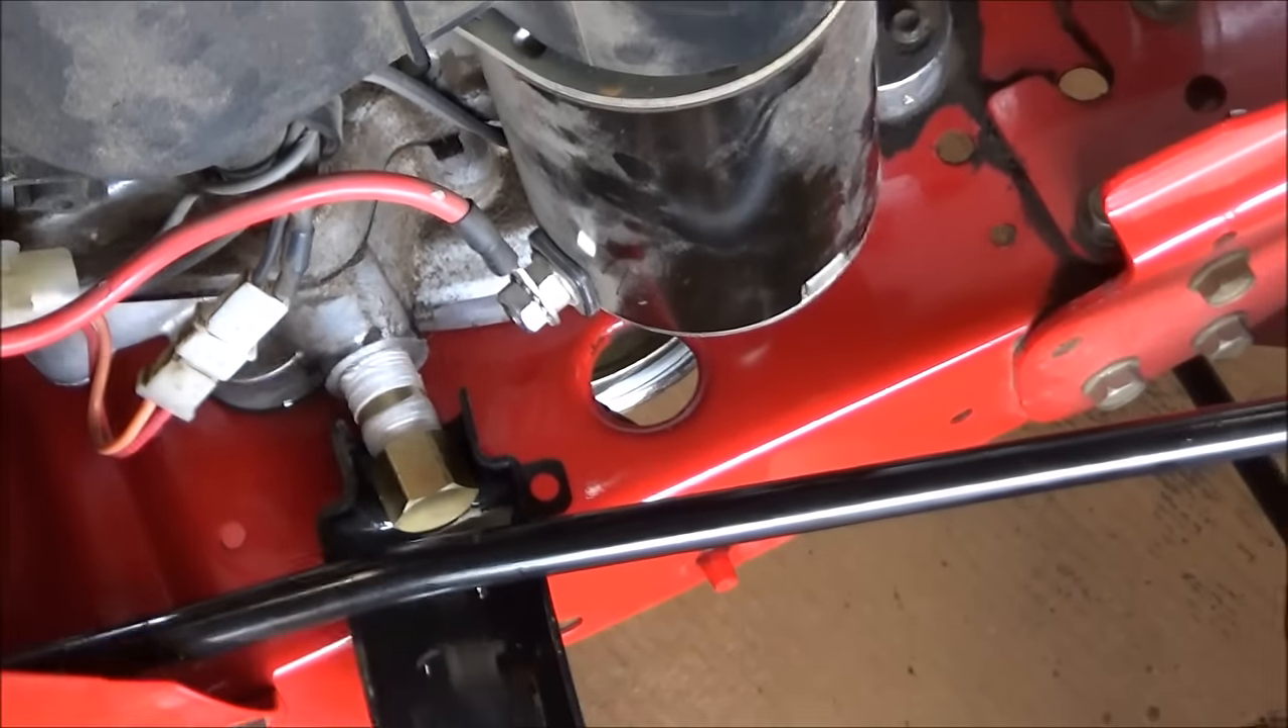Unfortunately, just with the setup of this mower, the steering rod is in the way.